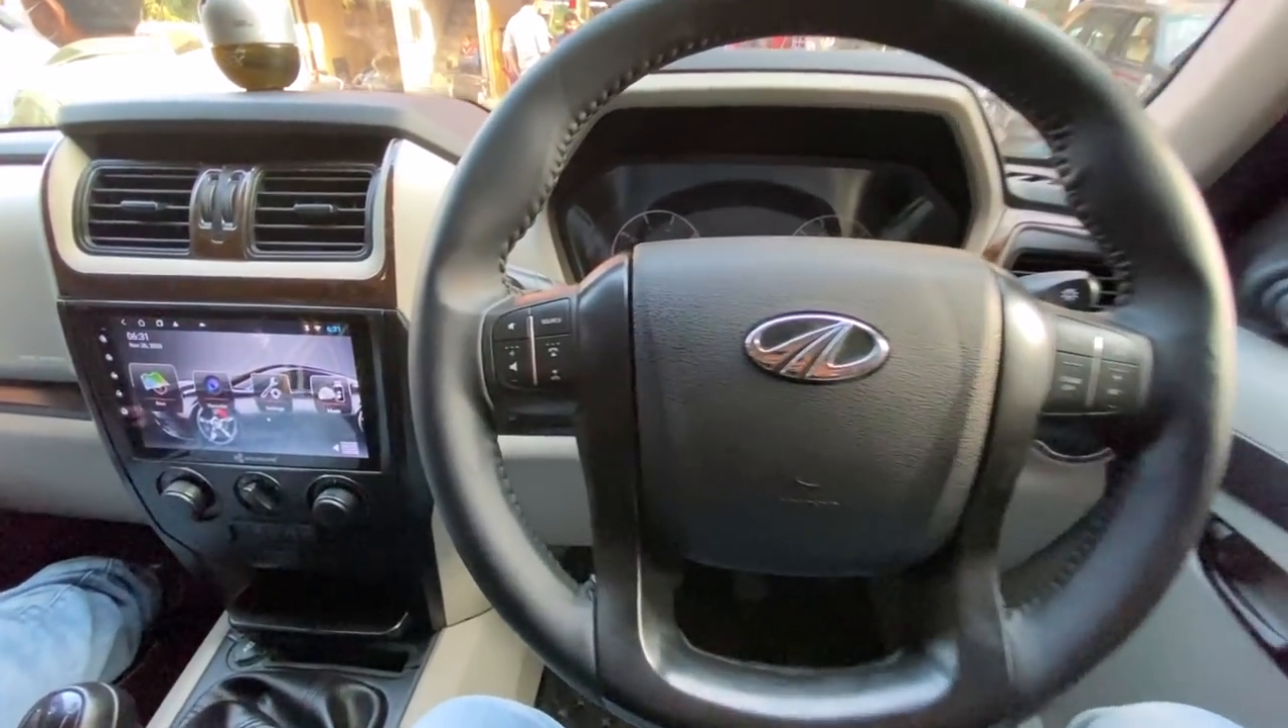जो हमारे स्टेरिंग मांटिंग कंट्रोल है अब इसके इंस्टॉल हो चुके हैं।